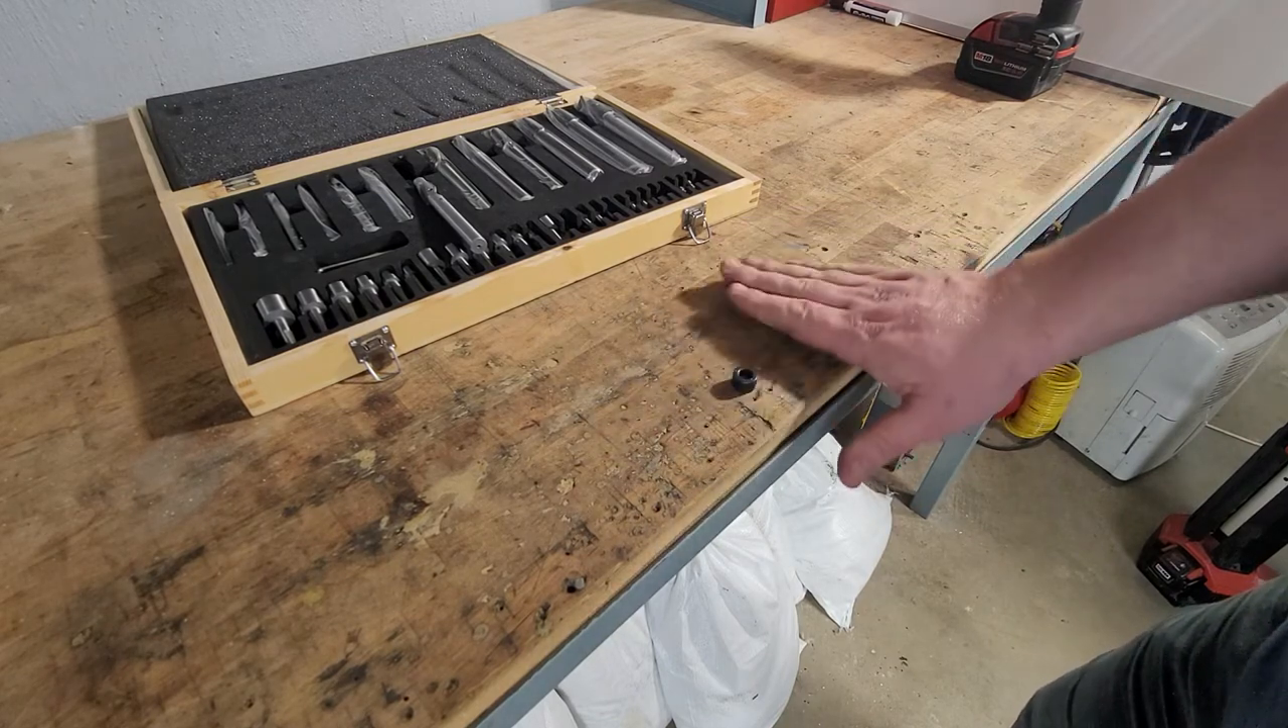We have this bolt here. And as you can see right now, it sticks out. So if I were to have anything on my bench here, it's going to stick out. And if I'm going to slide anything, it's going to hit and damage something or damage the nice wooden box here.